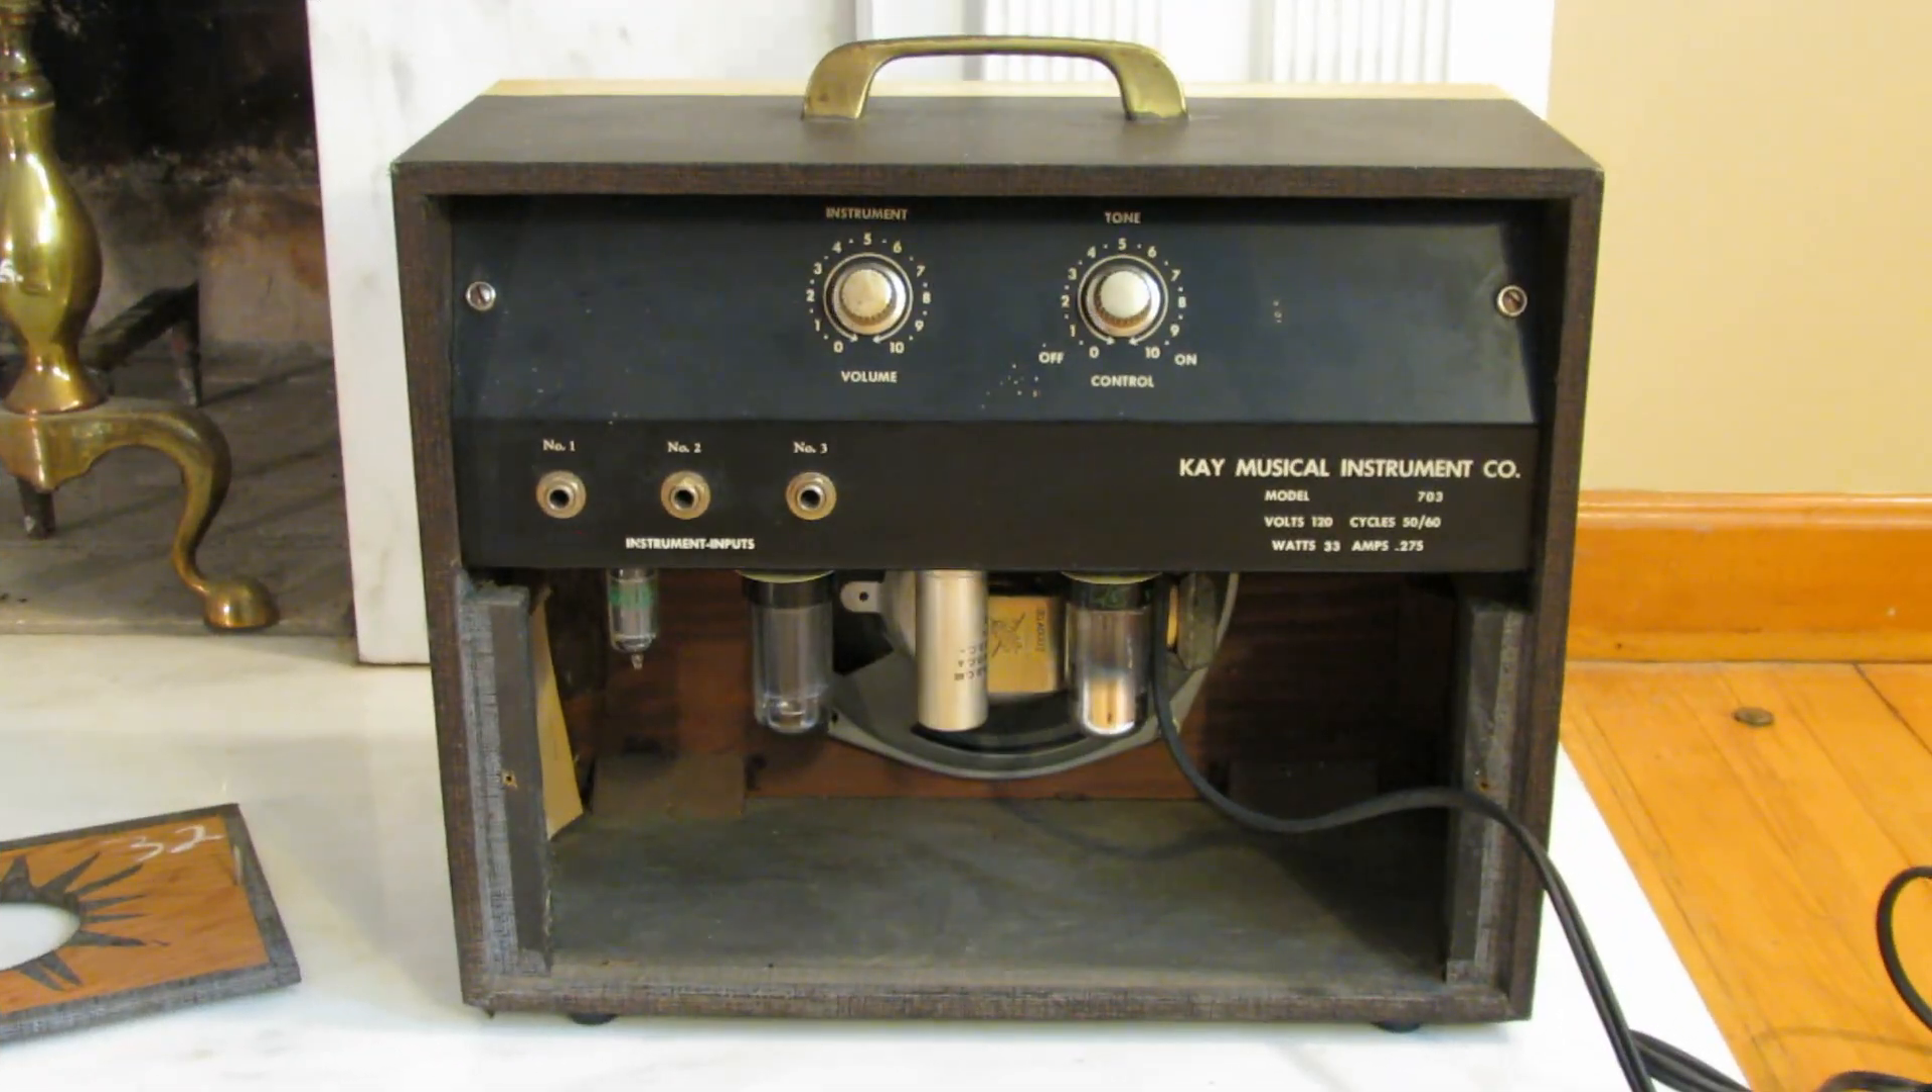Here we have the back door off.